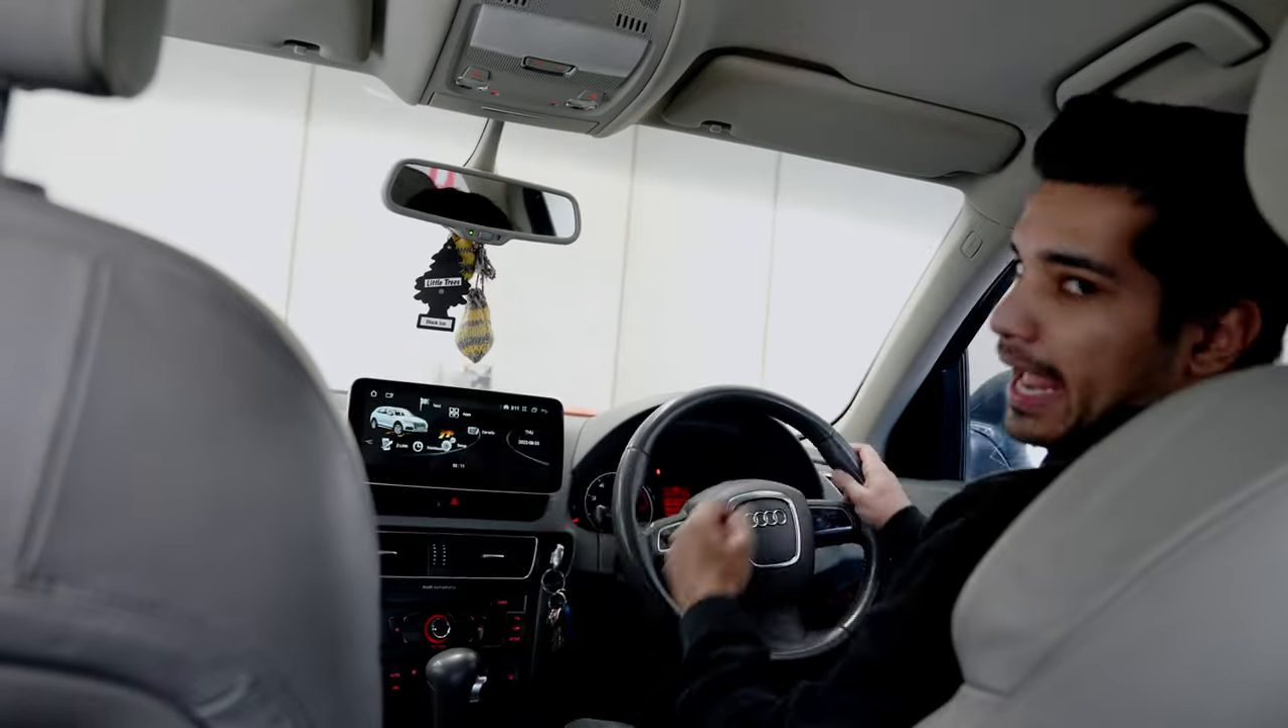There it is. That is the job complete. We have the screen in.